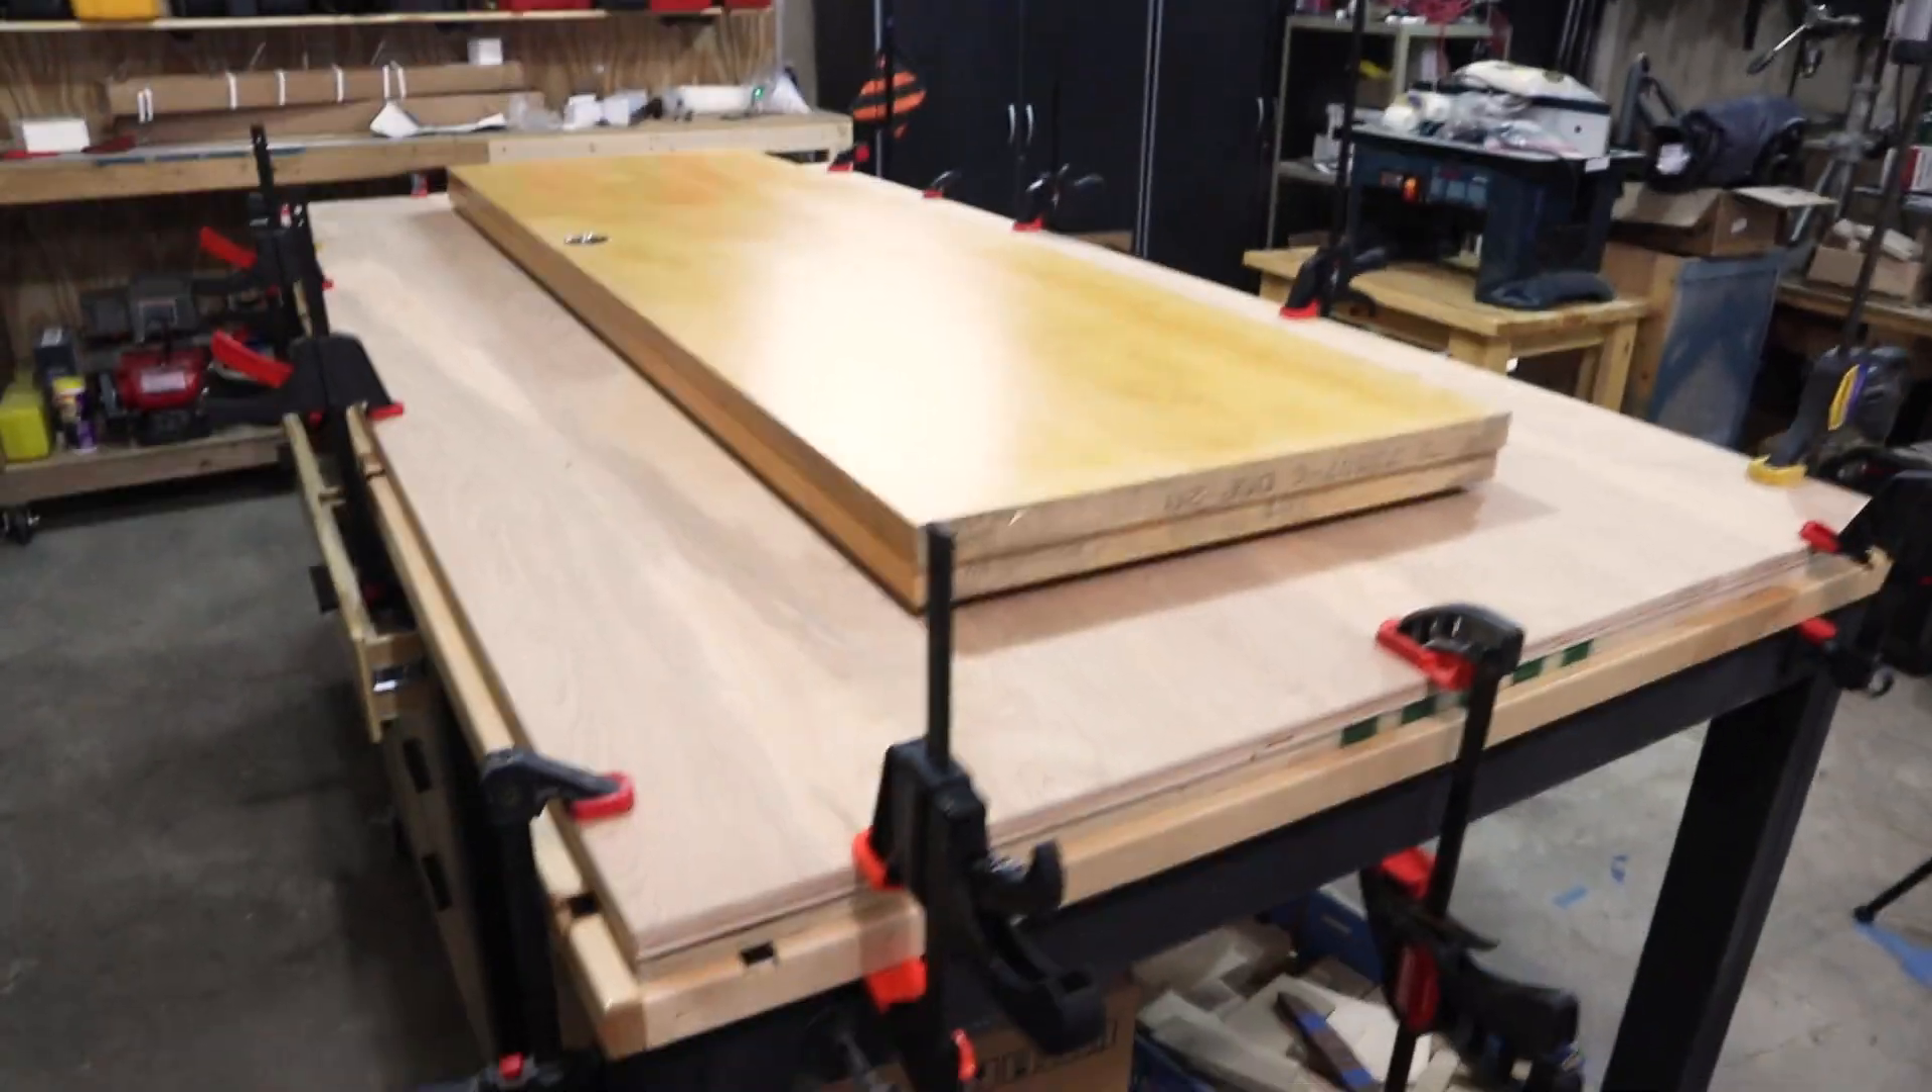Okay, I got my two pieces of plywood all glued and clamped down.